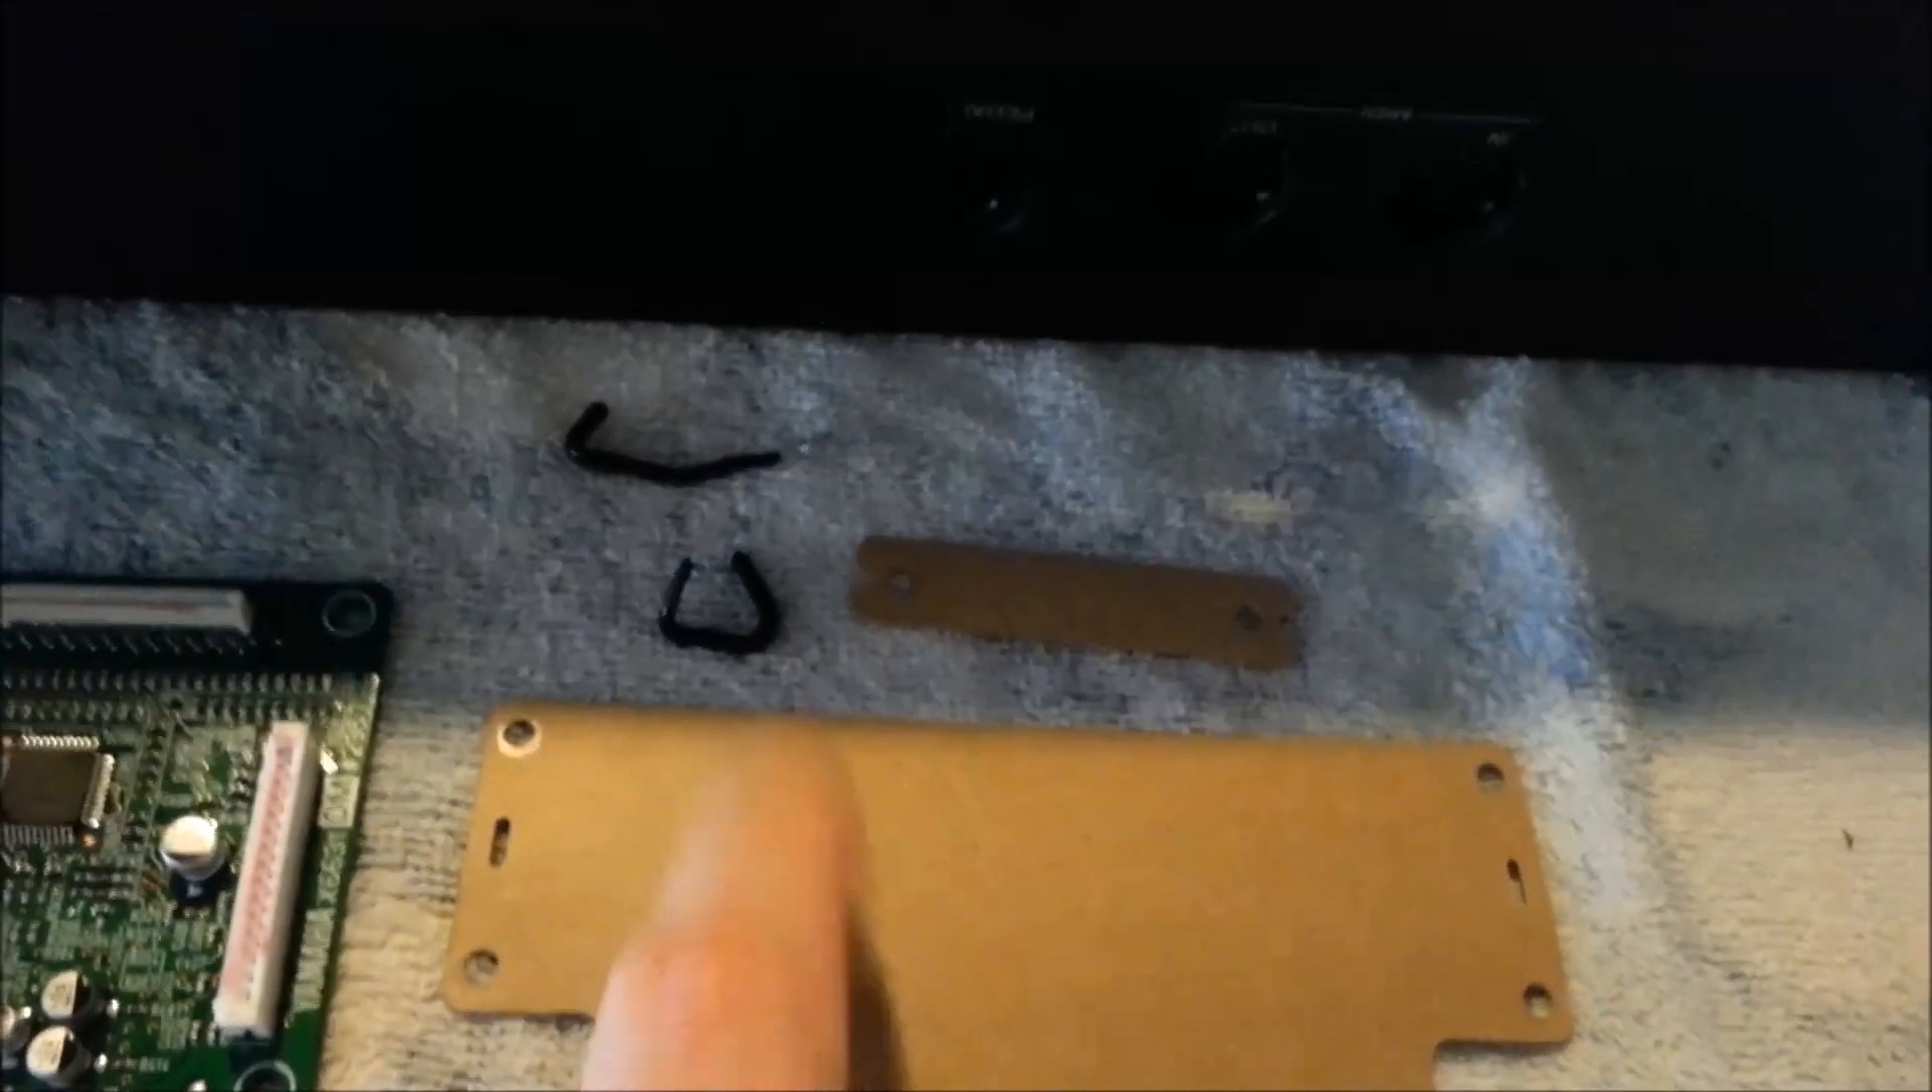Okay, so we've removed the circuit board, the two plates, there are some wire catches too.